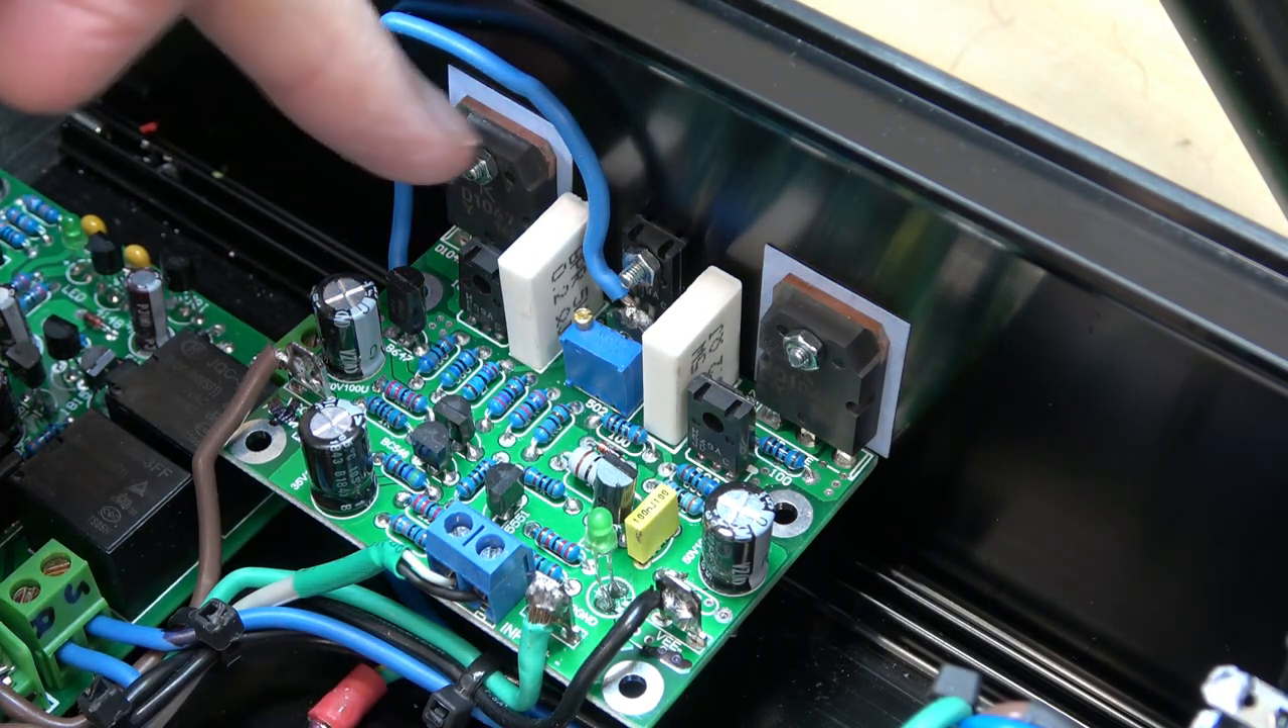Power transistors are screwed to the heat sink.